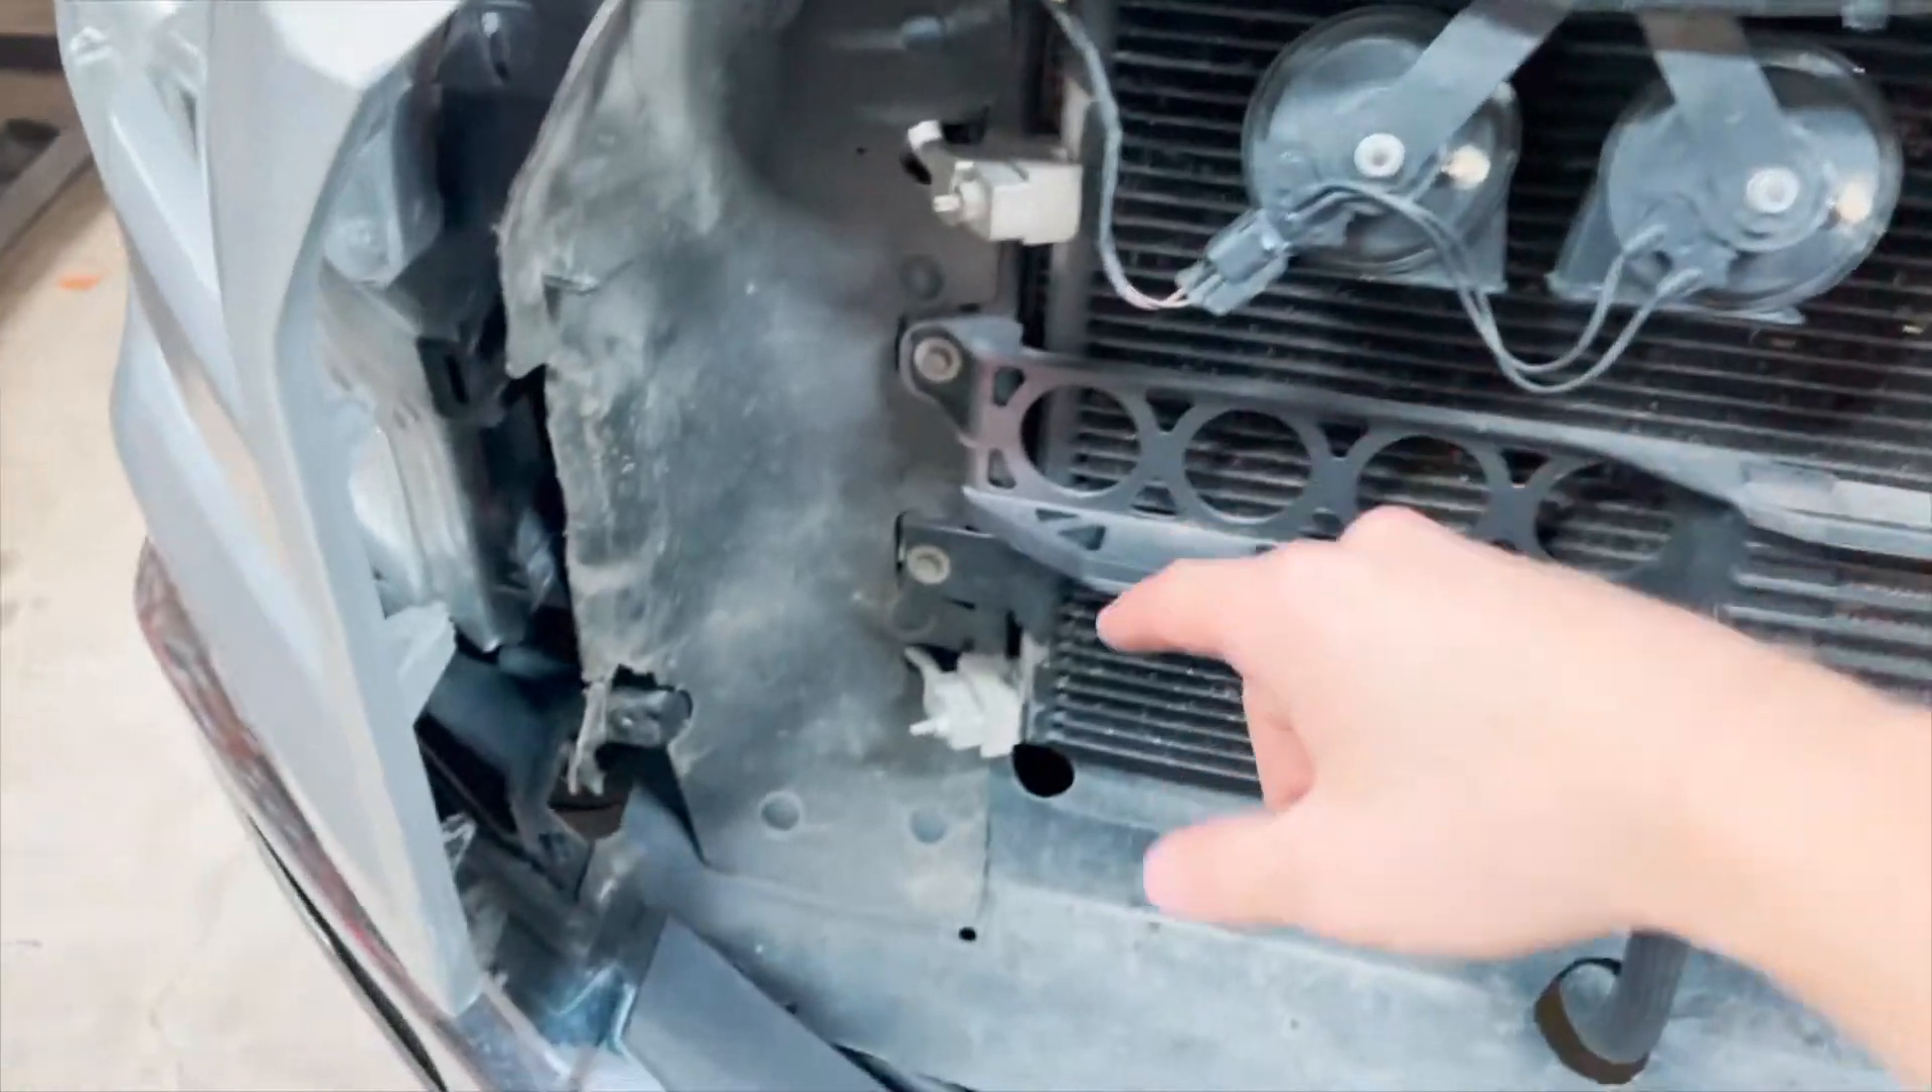All right so now we got the grill off of there.